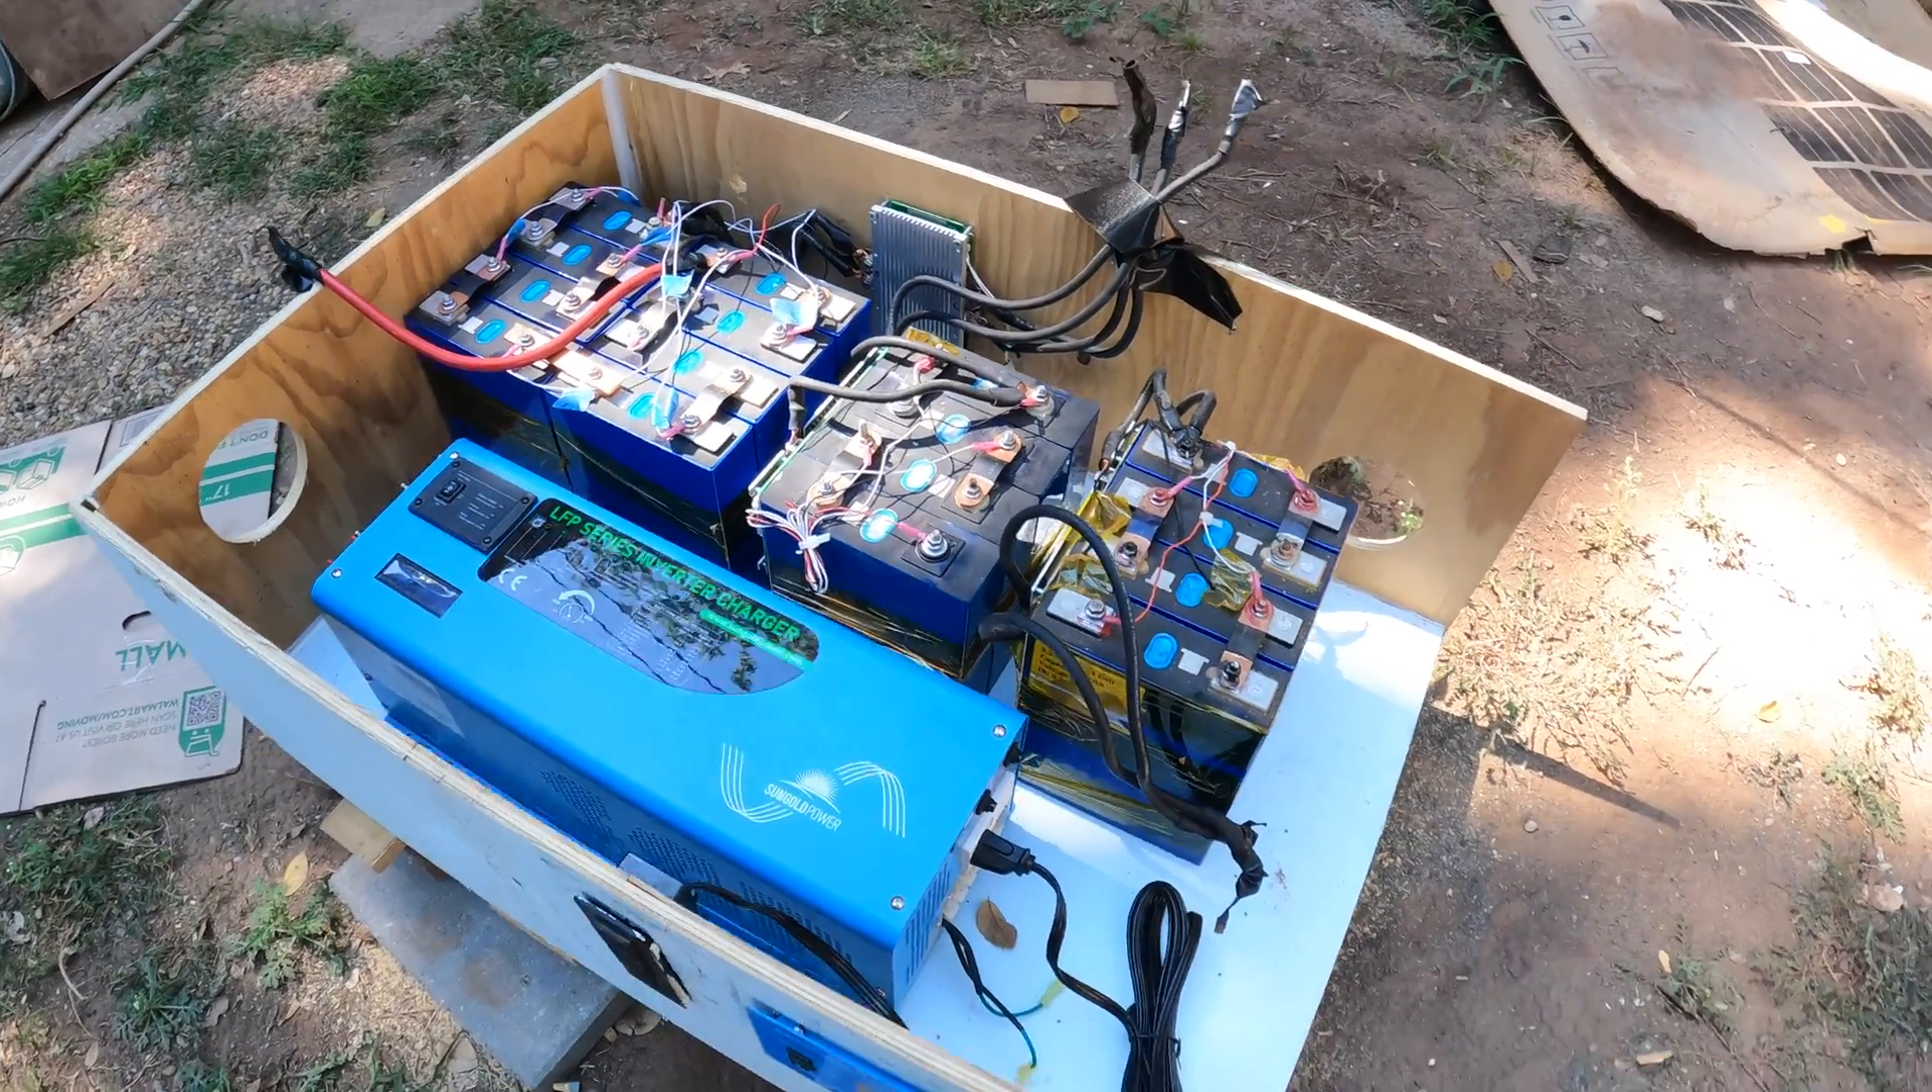So I've dropped in my two components, the batteries and the charge controller.